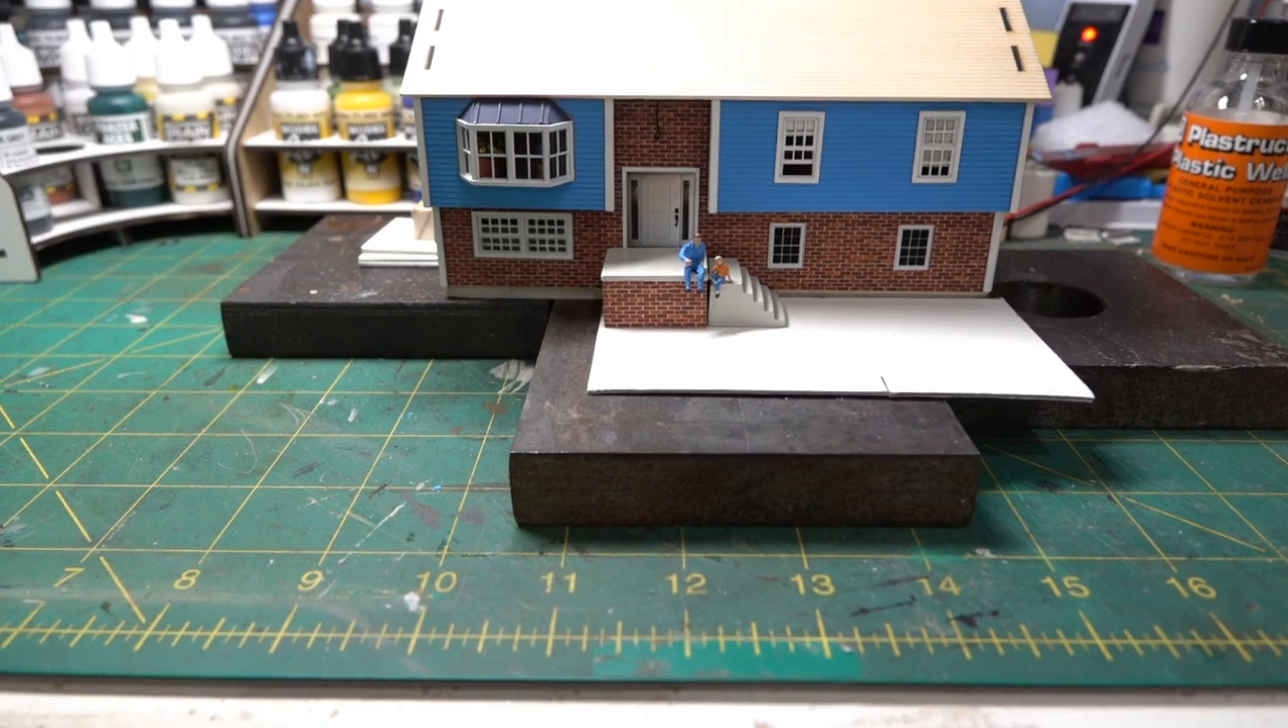I still need to get a railing of some variety for the the front steps.